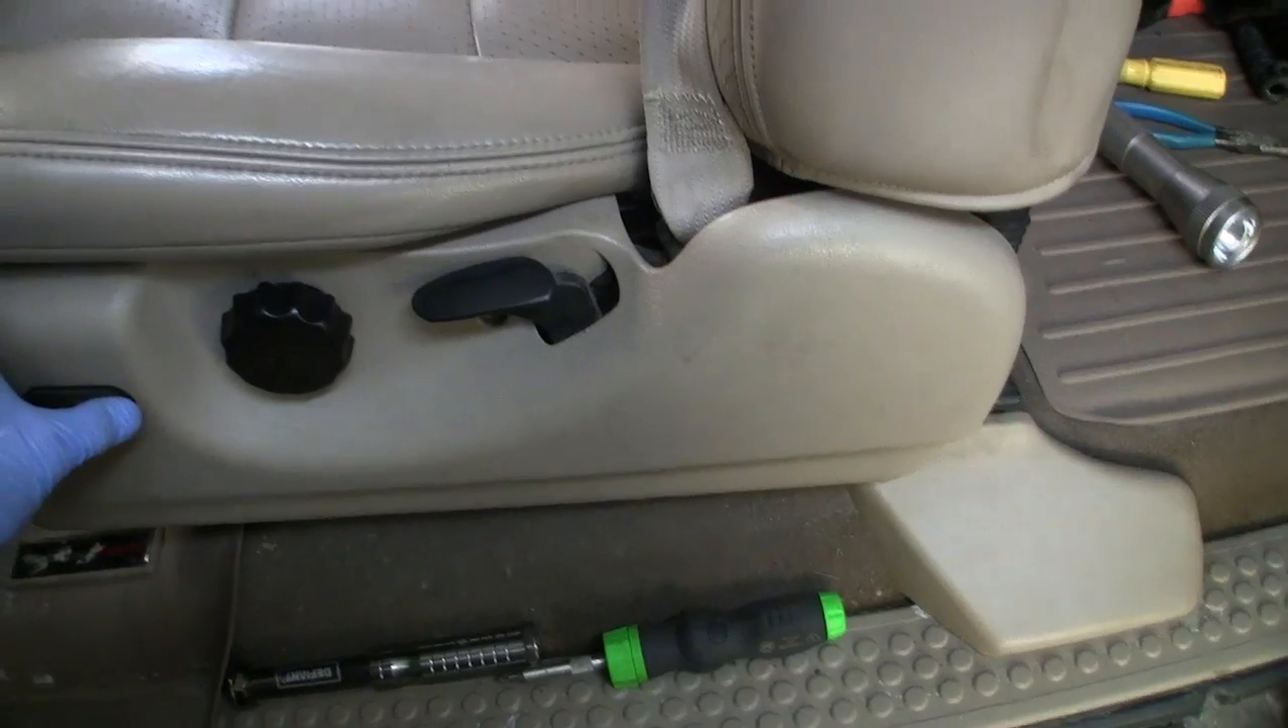I already have the side seat panel on.